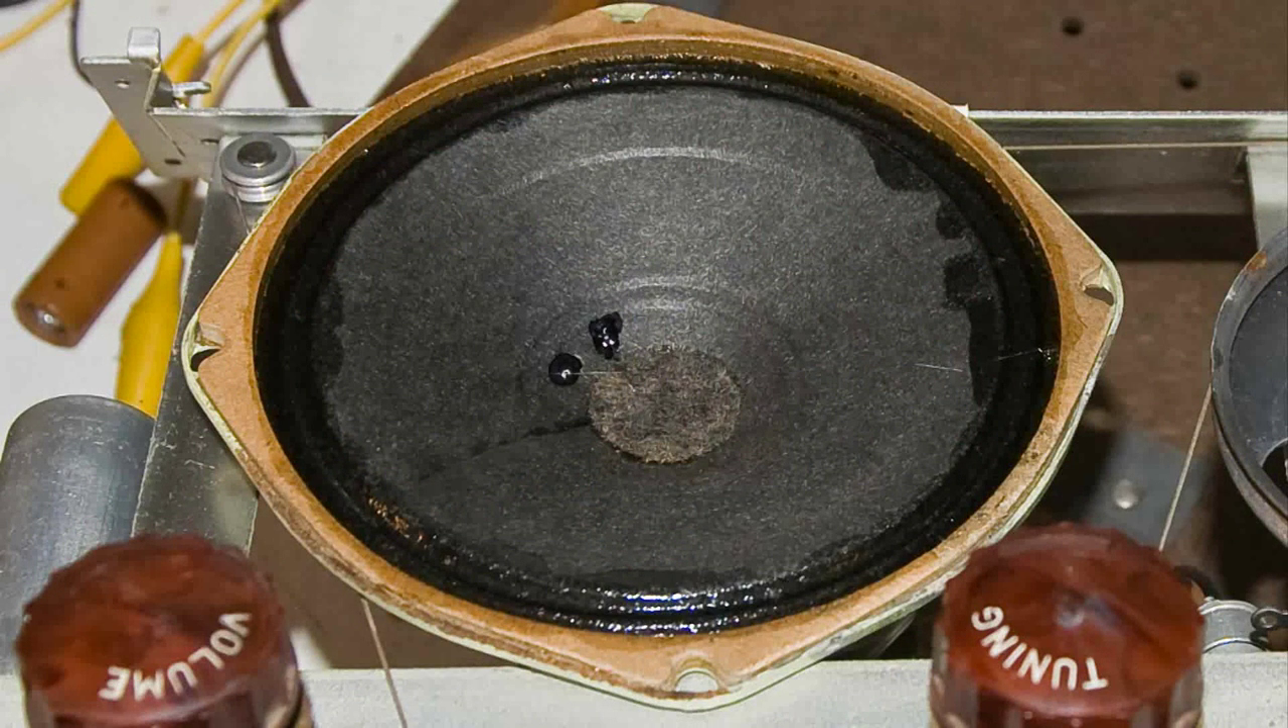And you can see that I glued around the cone.